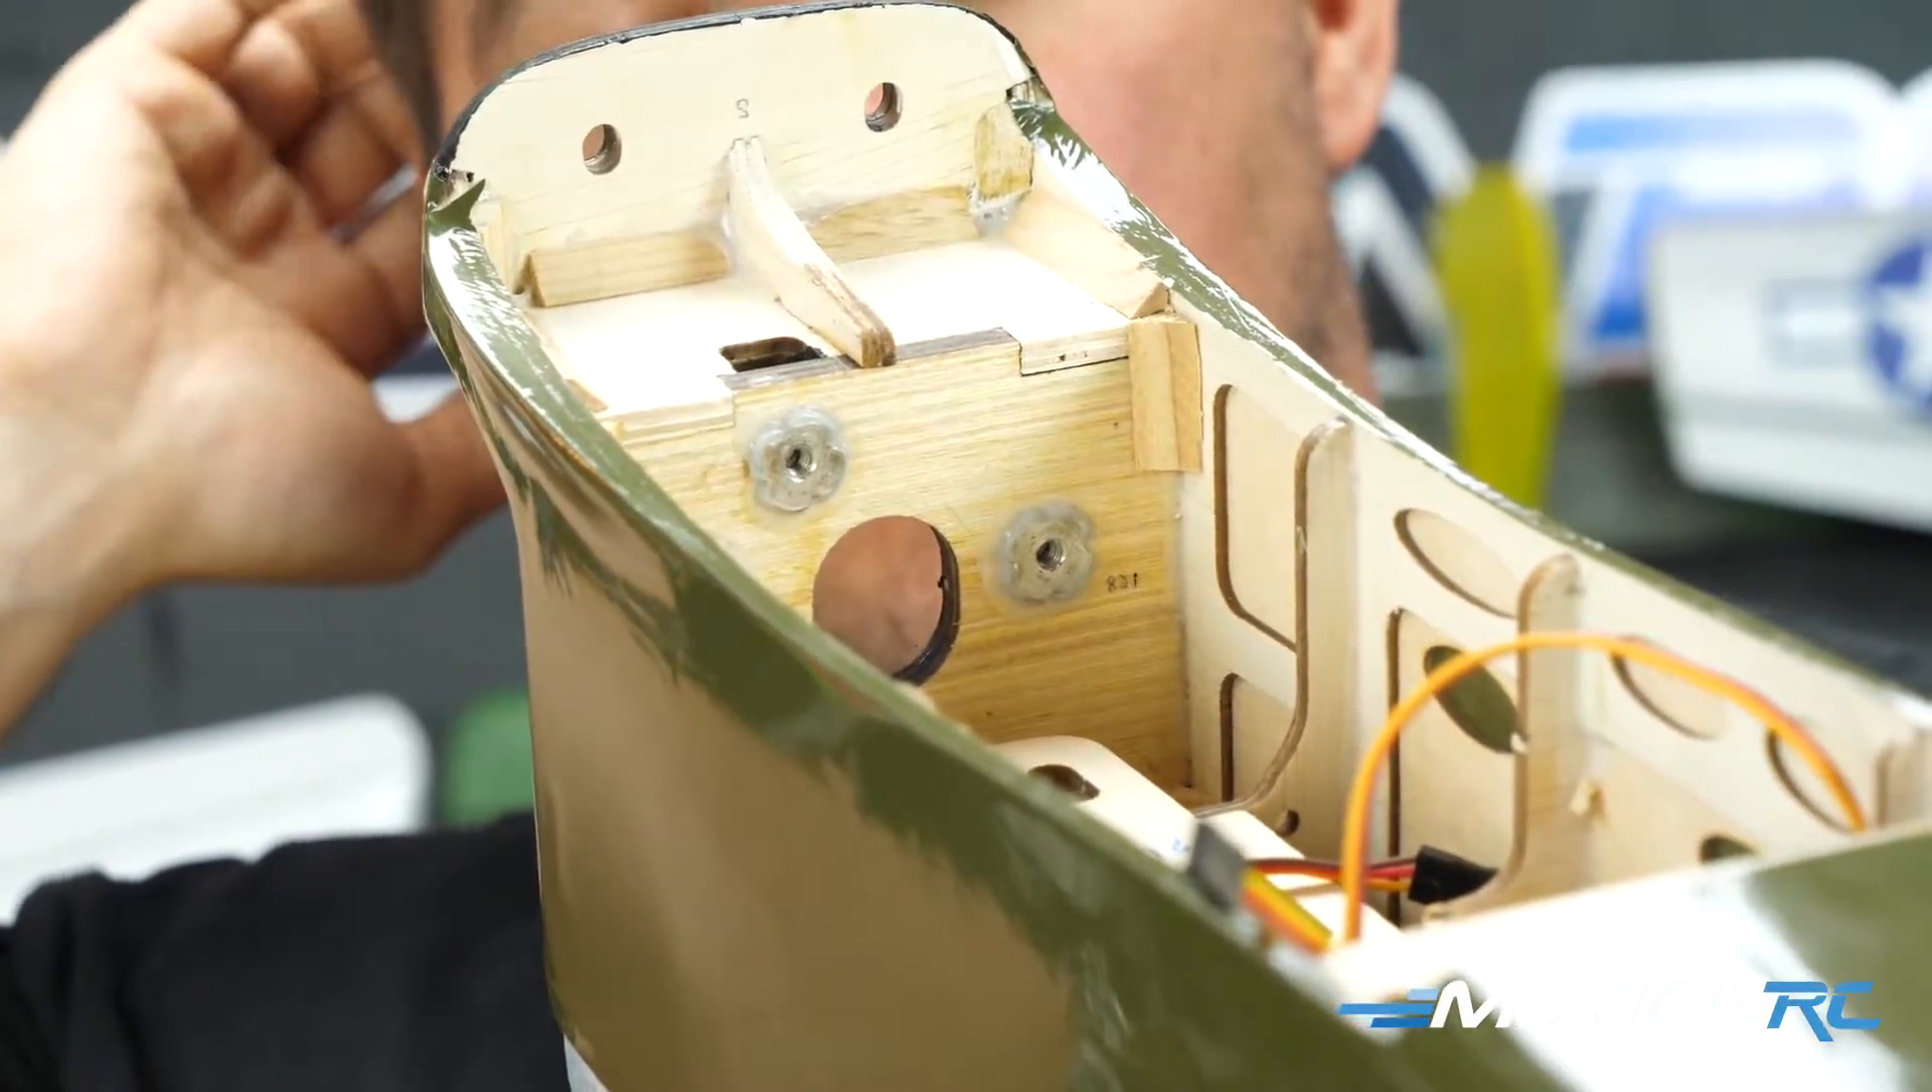The blind nuts are already installed on the back of the firewall they're already nicely glued or siliconed in there.